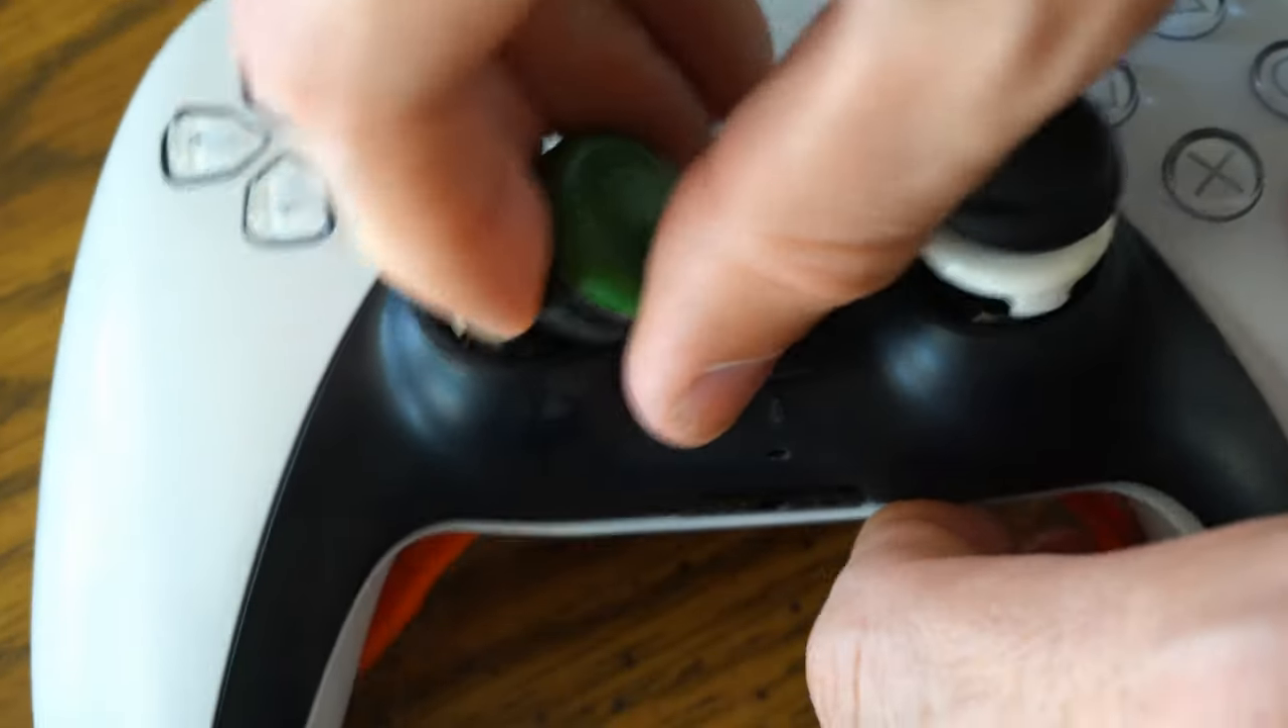And I do have my thumbsticks on there so I'm going to have to take those off.